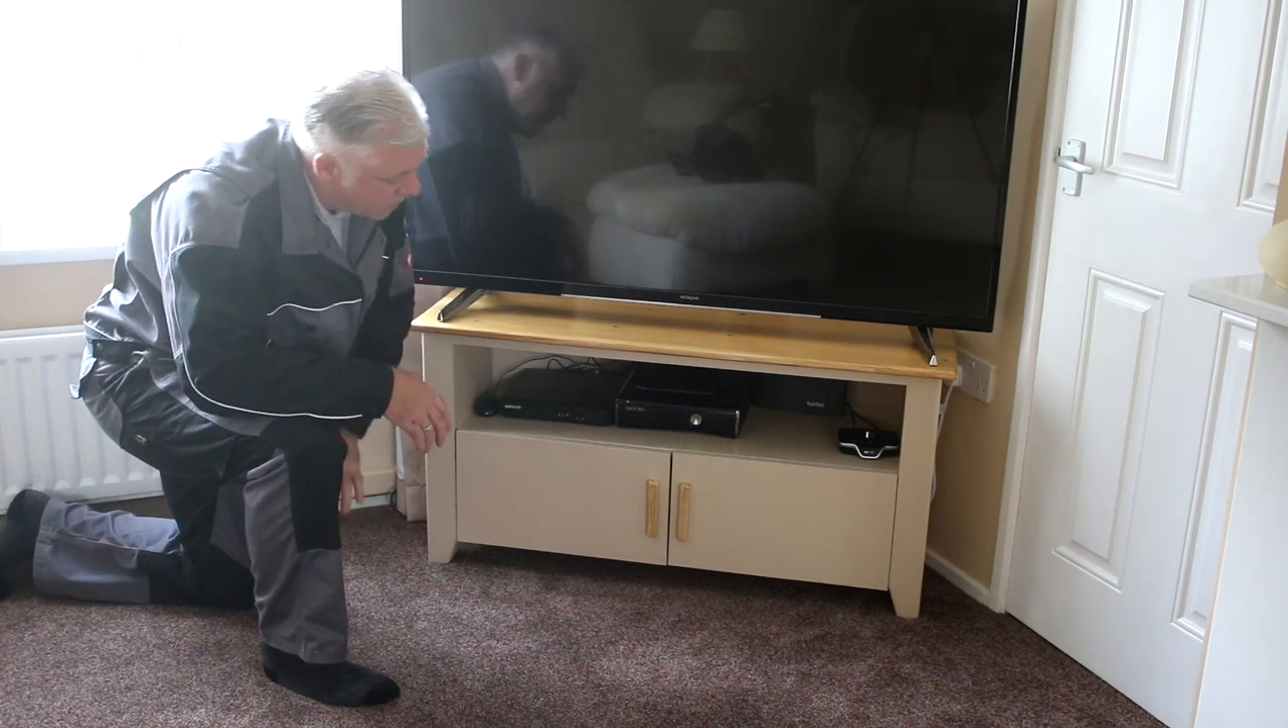I've finished the TV cabinet now I've installed the two doors.